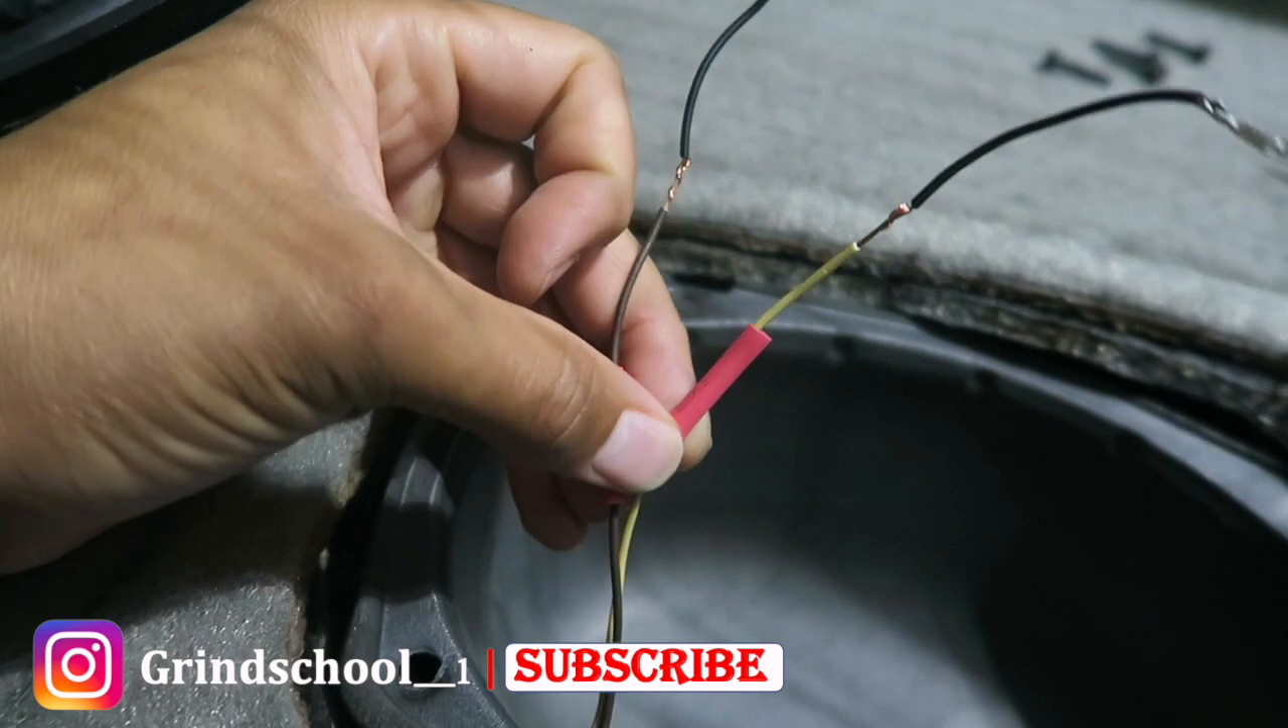So I got my wires already wired up.